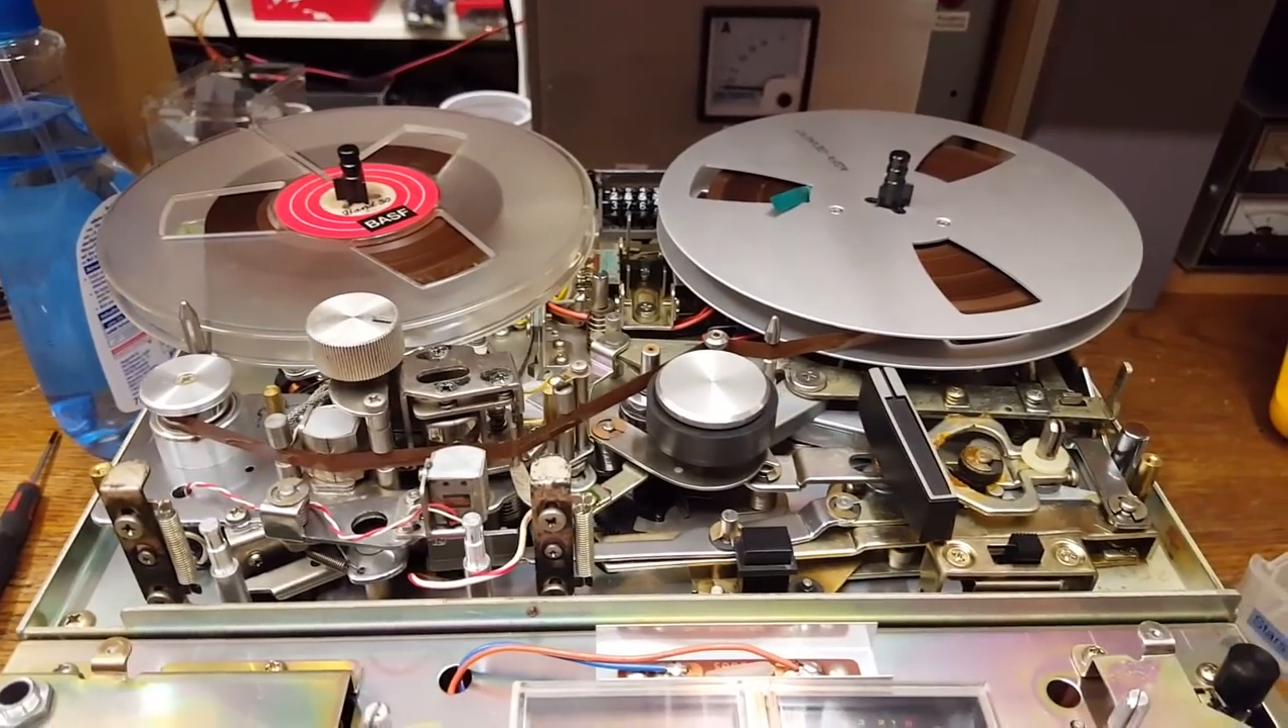I now have a tape on the machine, and as typical for my repair projects, as soon as I've started, the problems are starting to multiply.